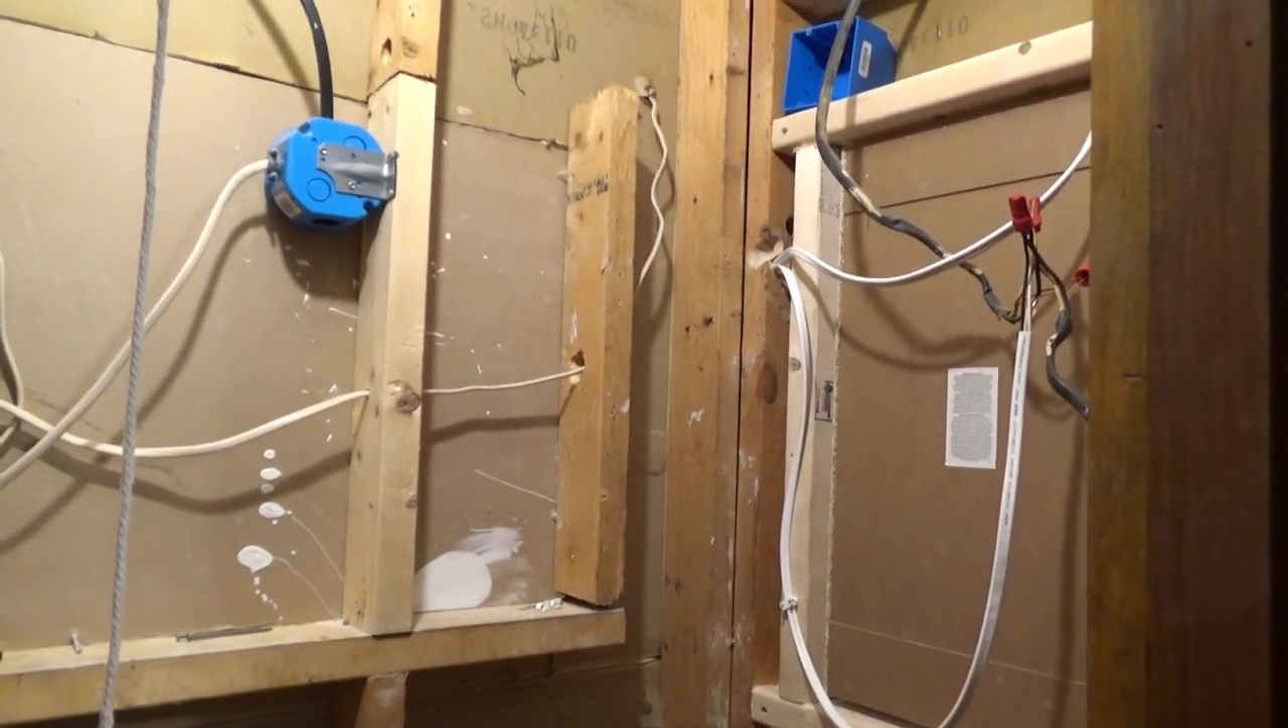Haven't done much in the closet. That needs some sheetrock.